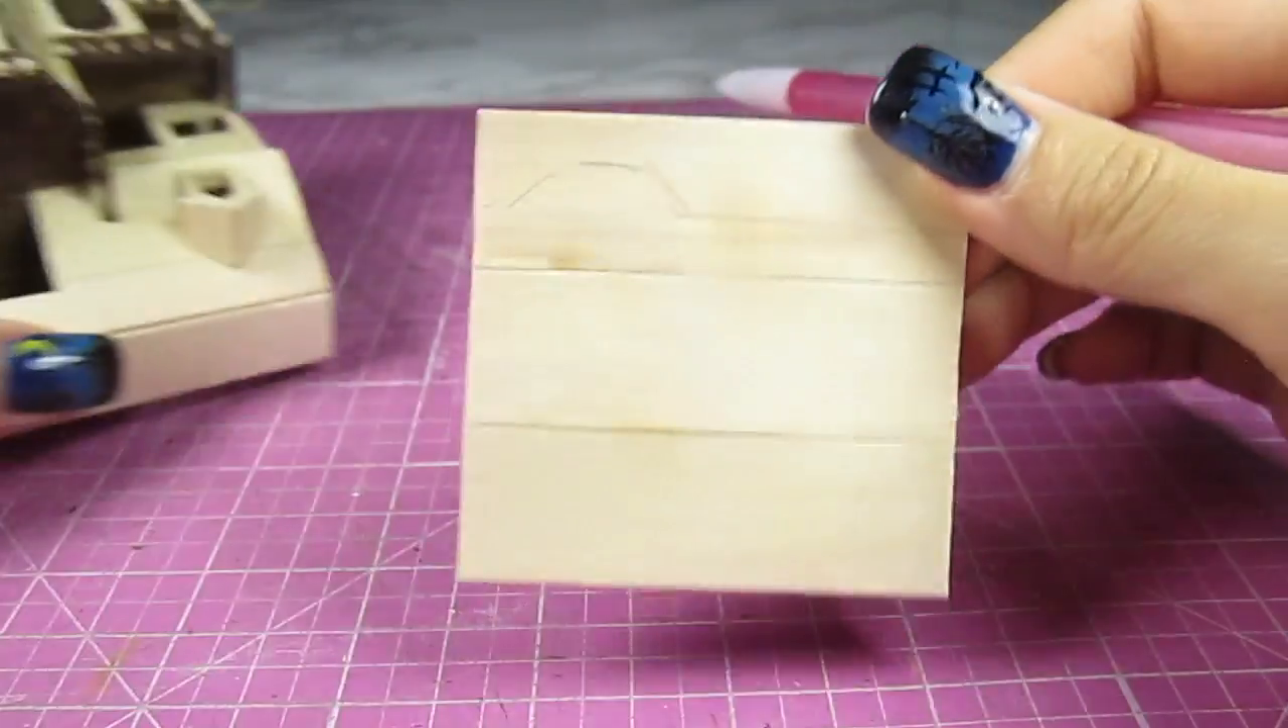For the actual second floor, I glued three jumbo popsicle sticks together and cut off the round ends.